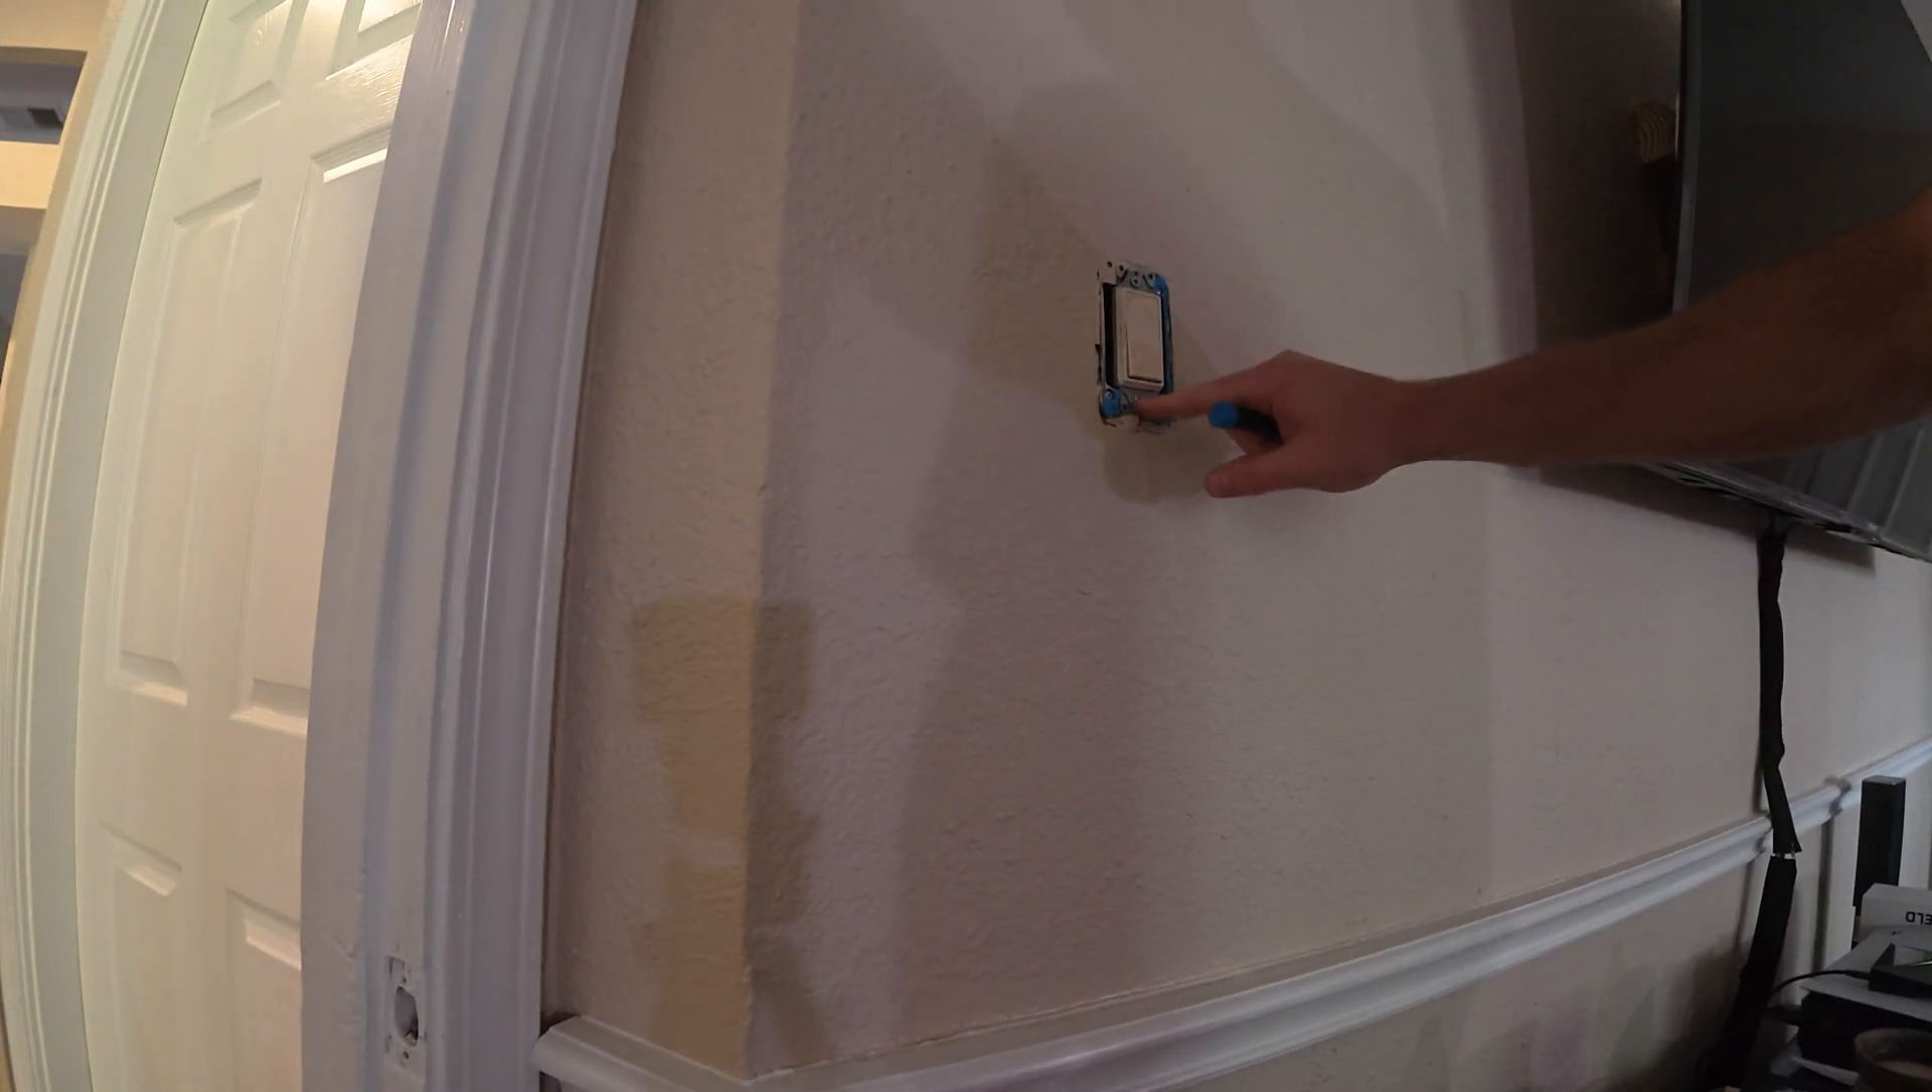Okay, so the panel's off, so you have two more screws in here.